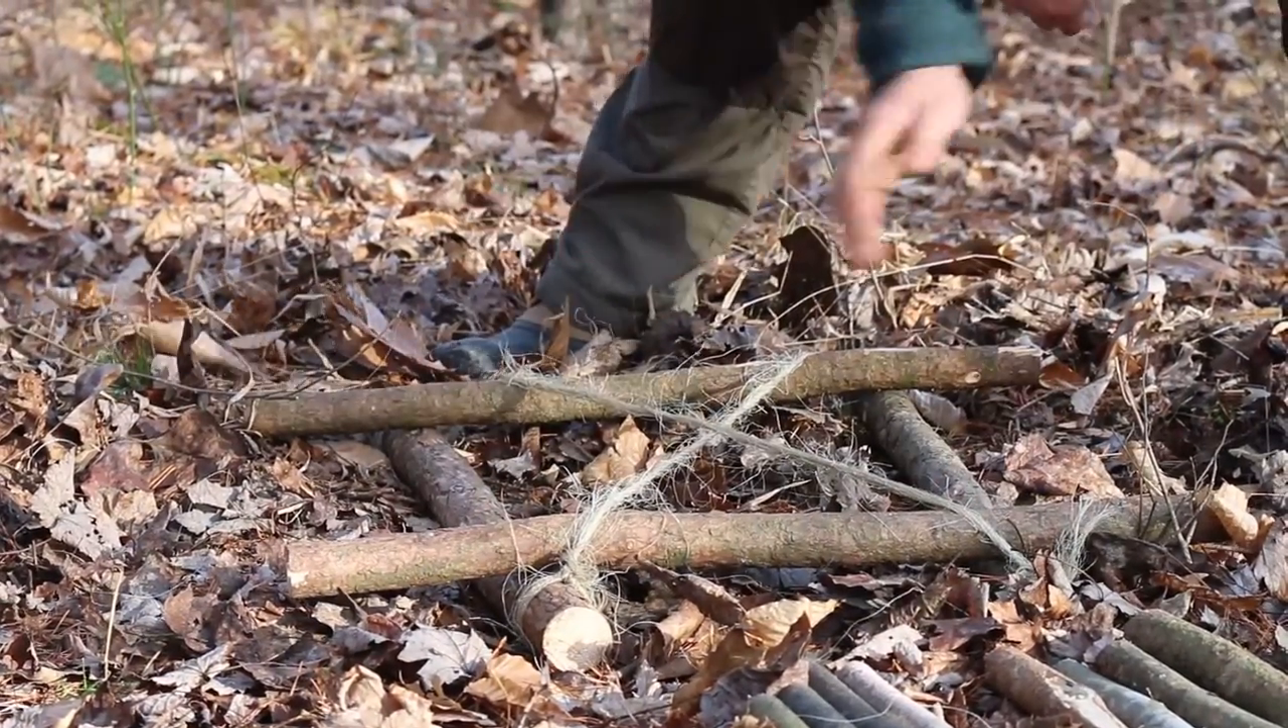So now you can see I've got four sticks in here.